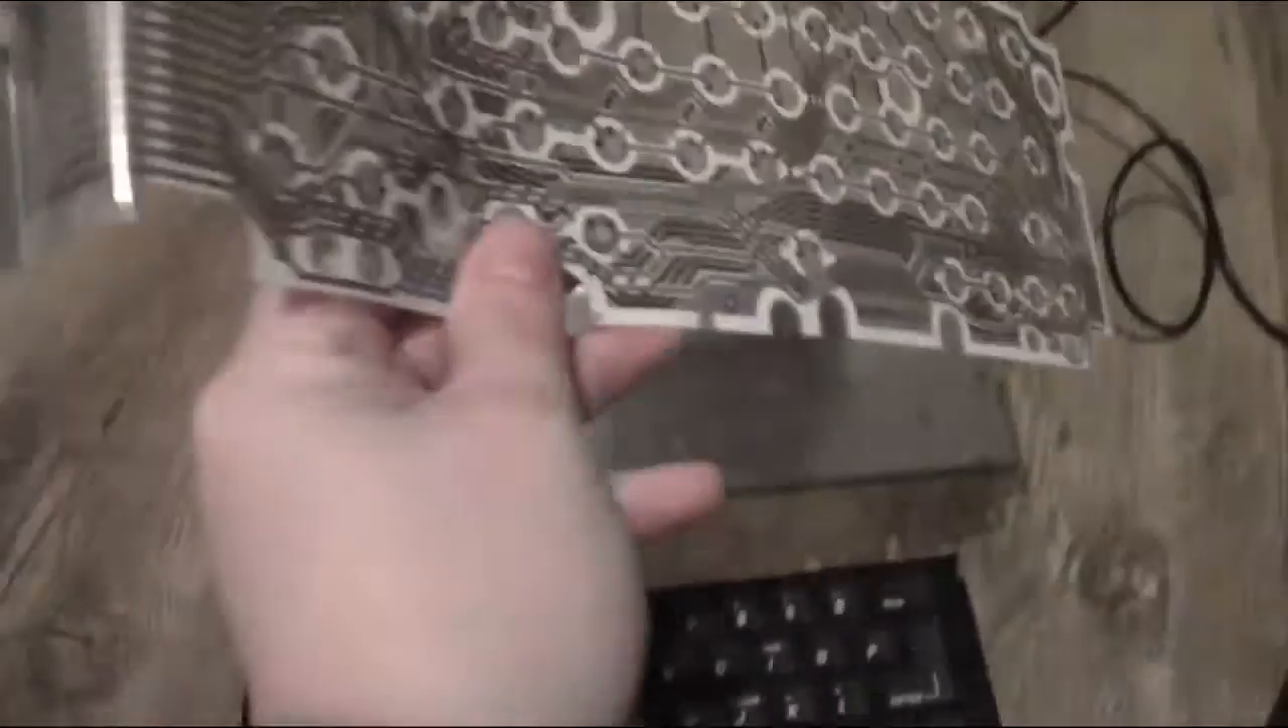The keyboard that wasn't working, I've just taken apart and taken the membrane out.